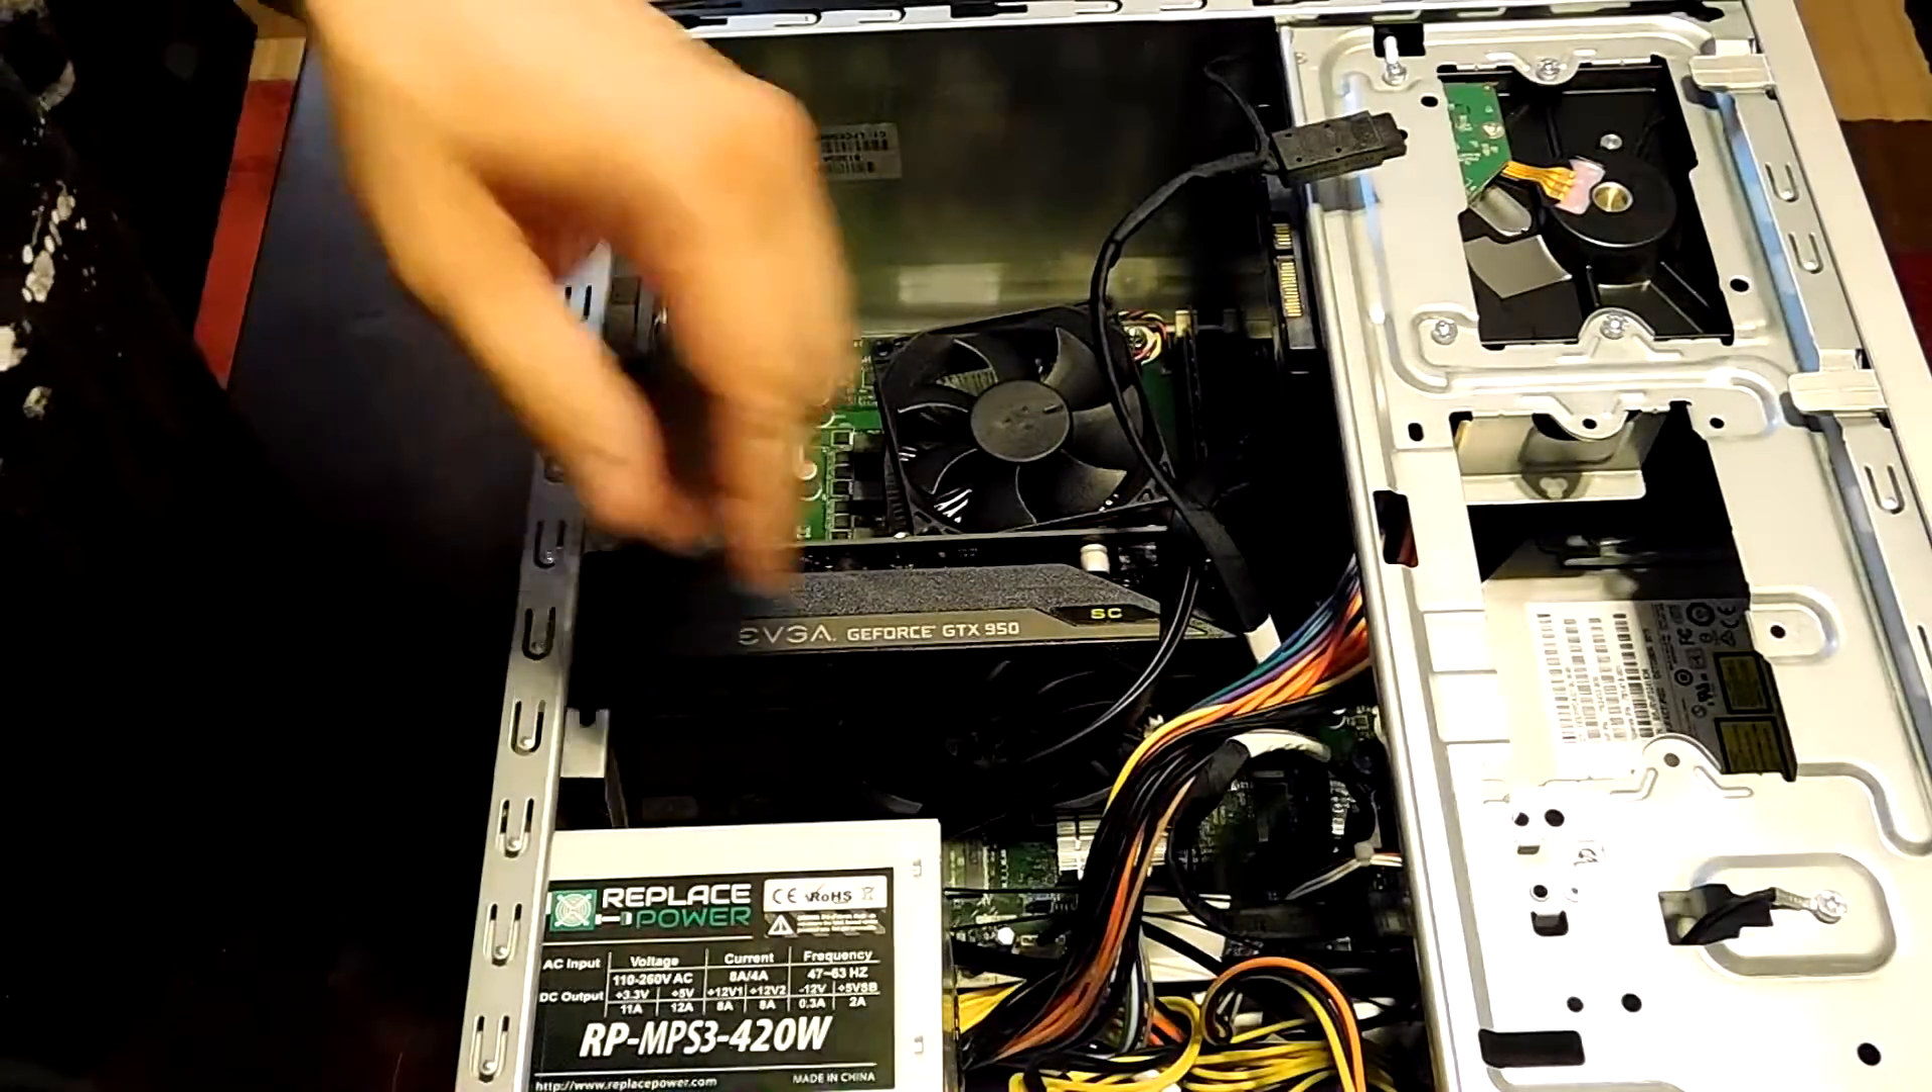Your video card is installed all we have to do really now is uh hook up the power.